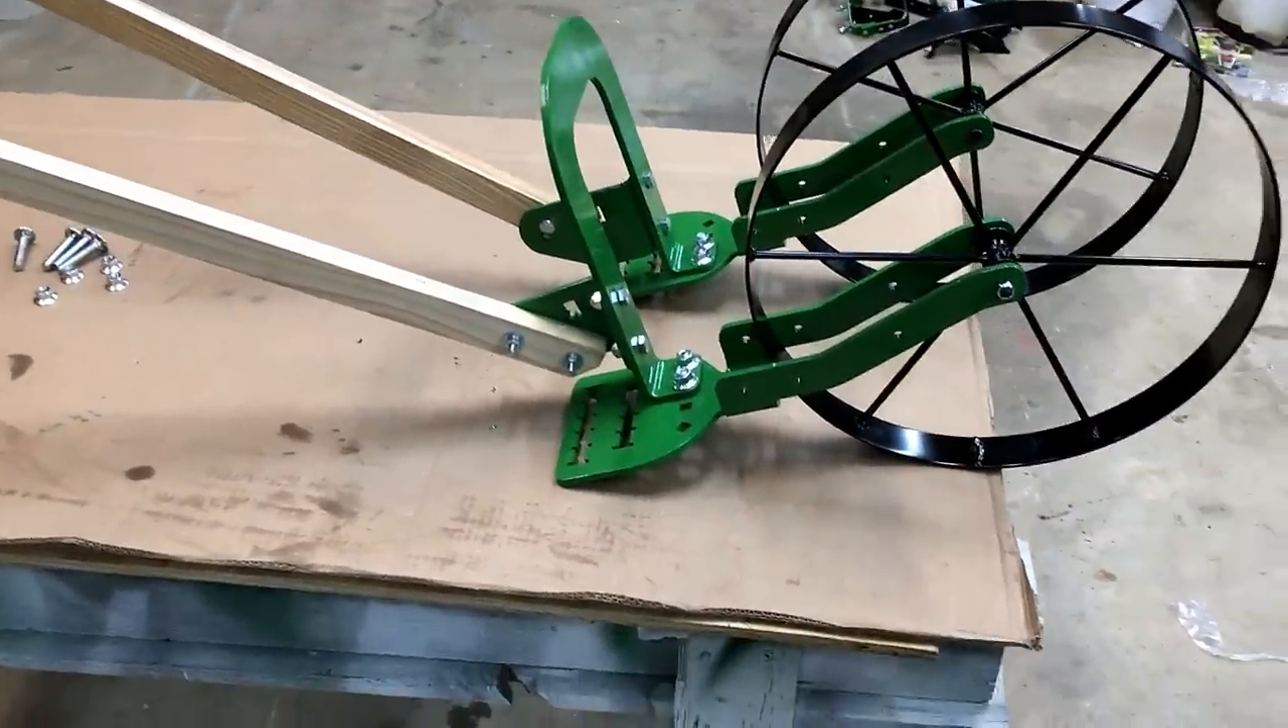So there is the wheel hoe itself put together without any implements on it.